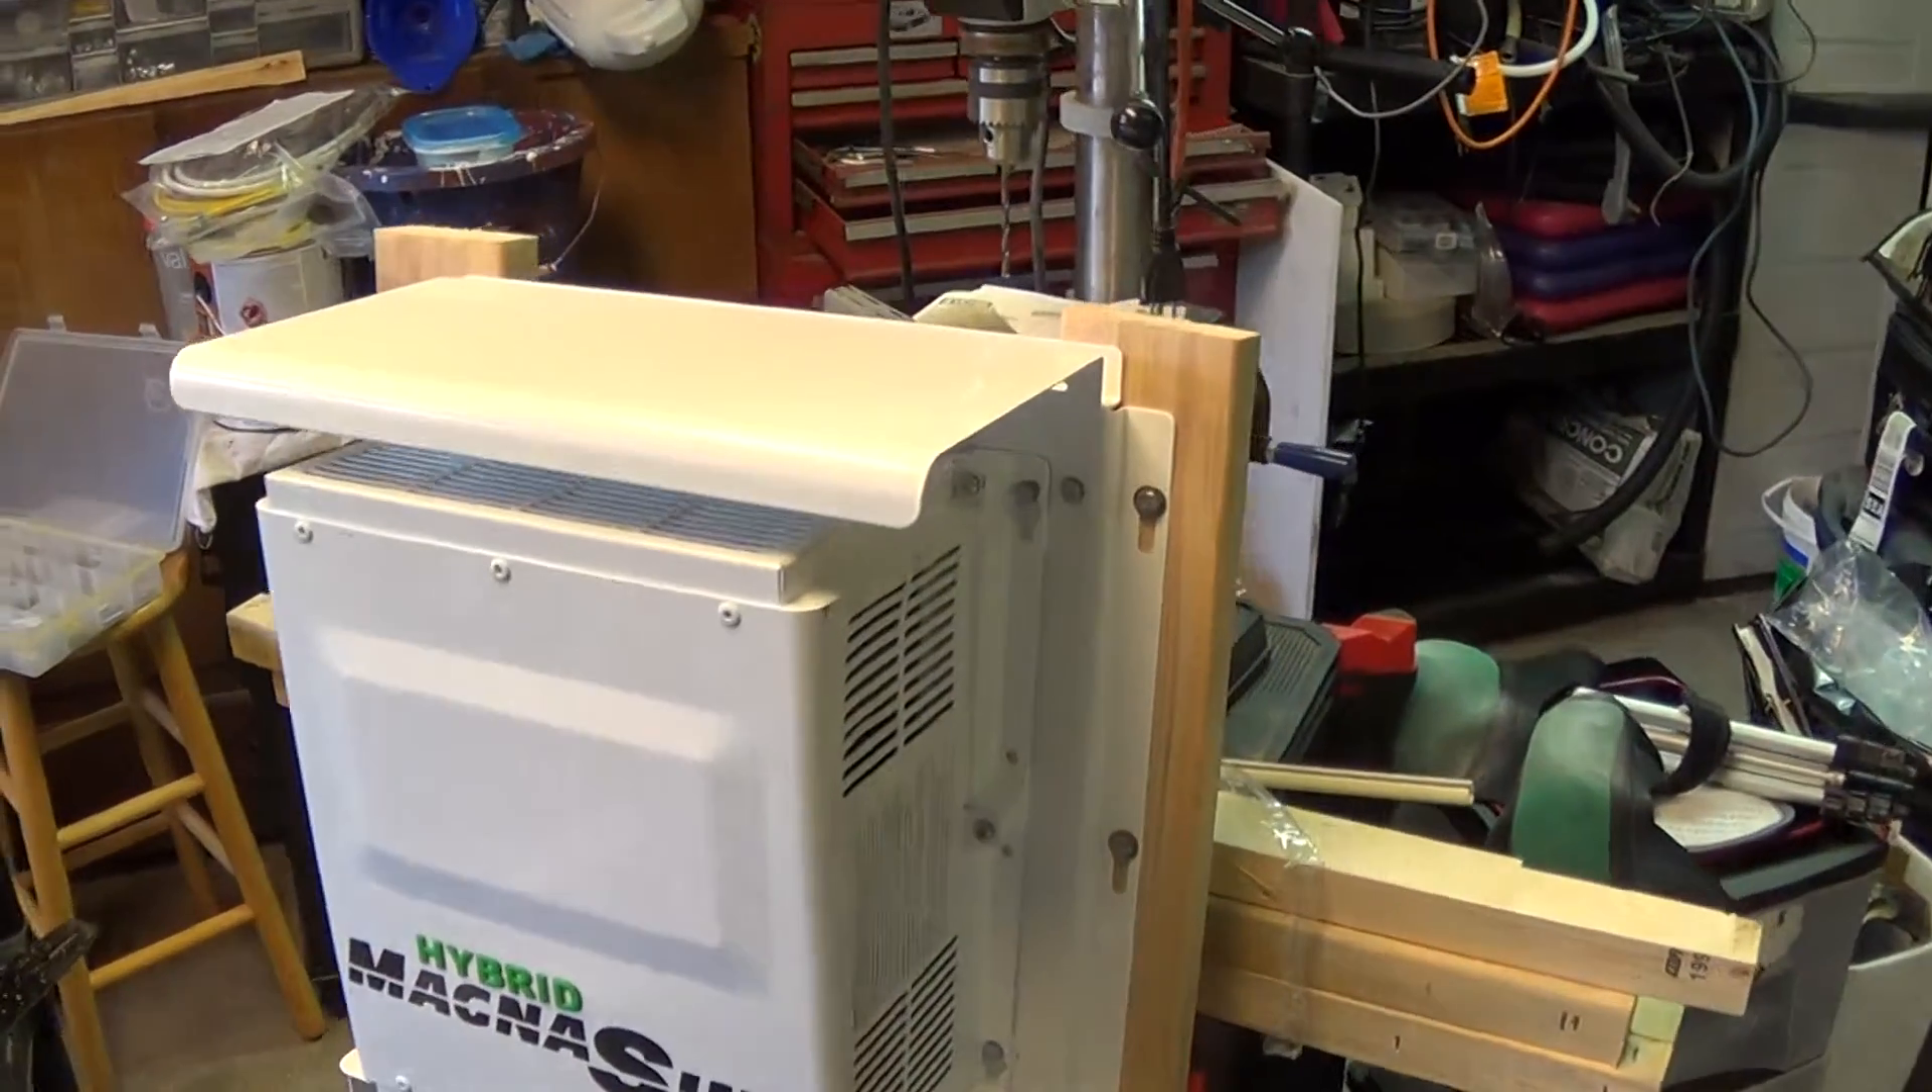And here's the finished product I got the top plate up on the top.